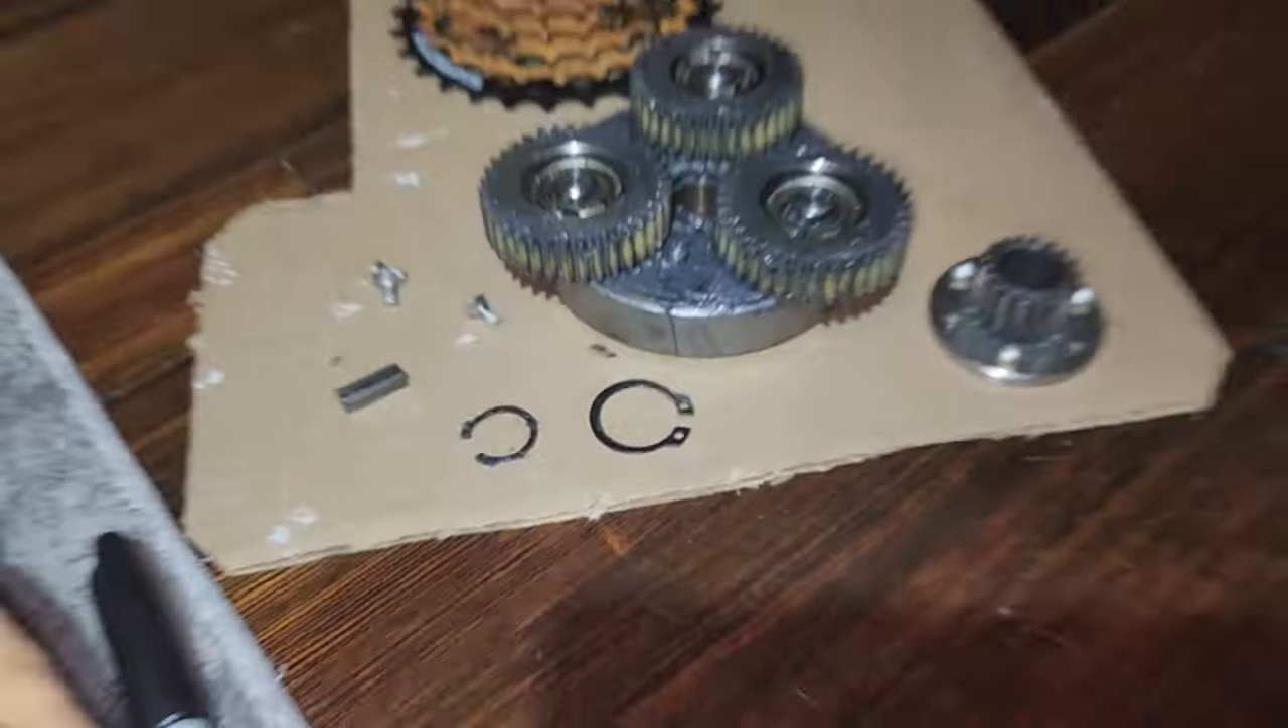I was able to remove this larger clip which was a still a huge pain.